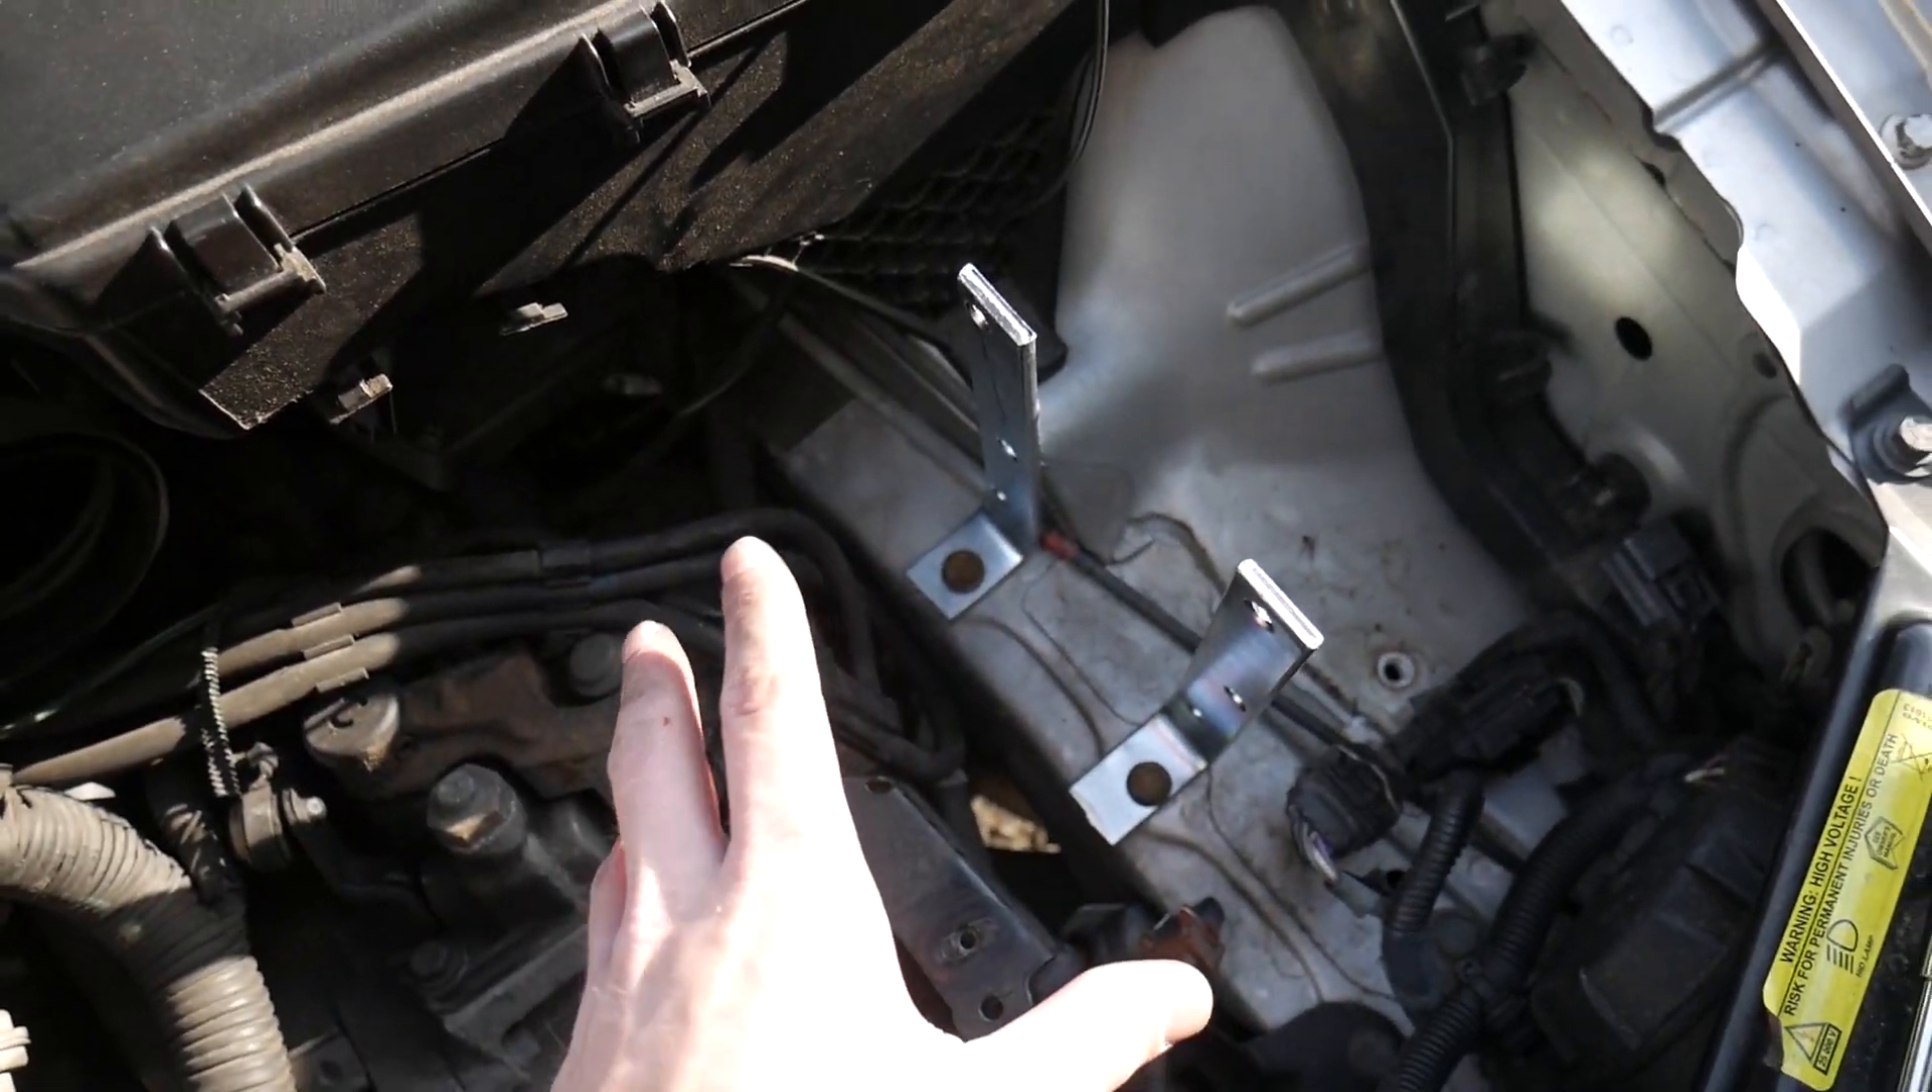So we have two of the brackets in the tank's going to go on this side and we're going to see if the pump will fit on this side.